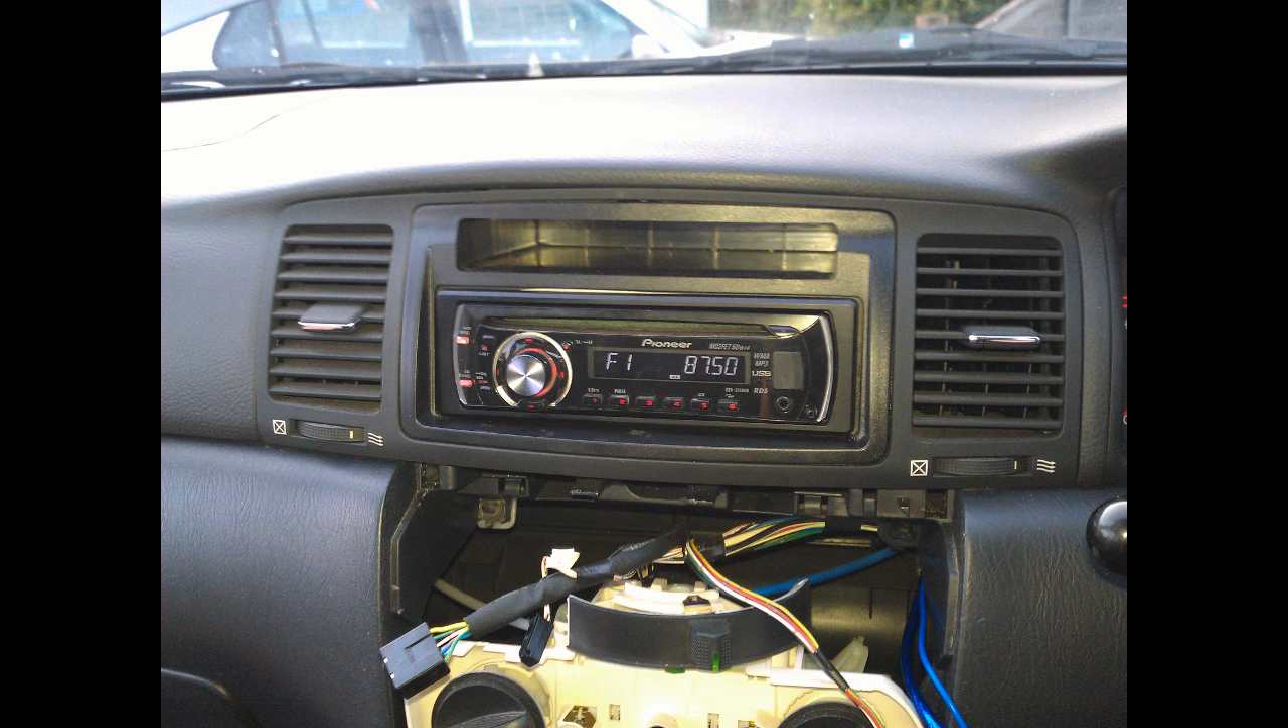As you can see, I've got the head unit back in. At this stage, I turned the head unit on.